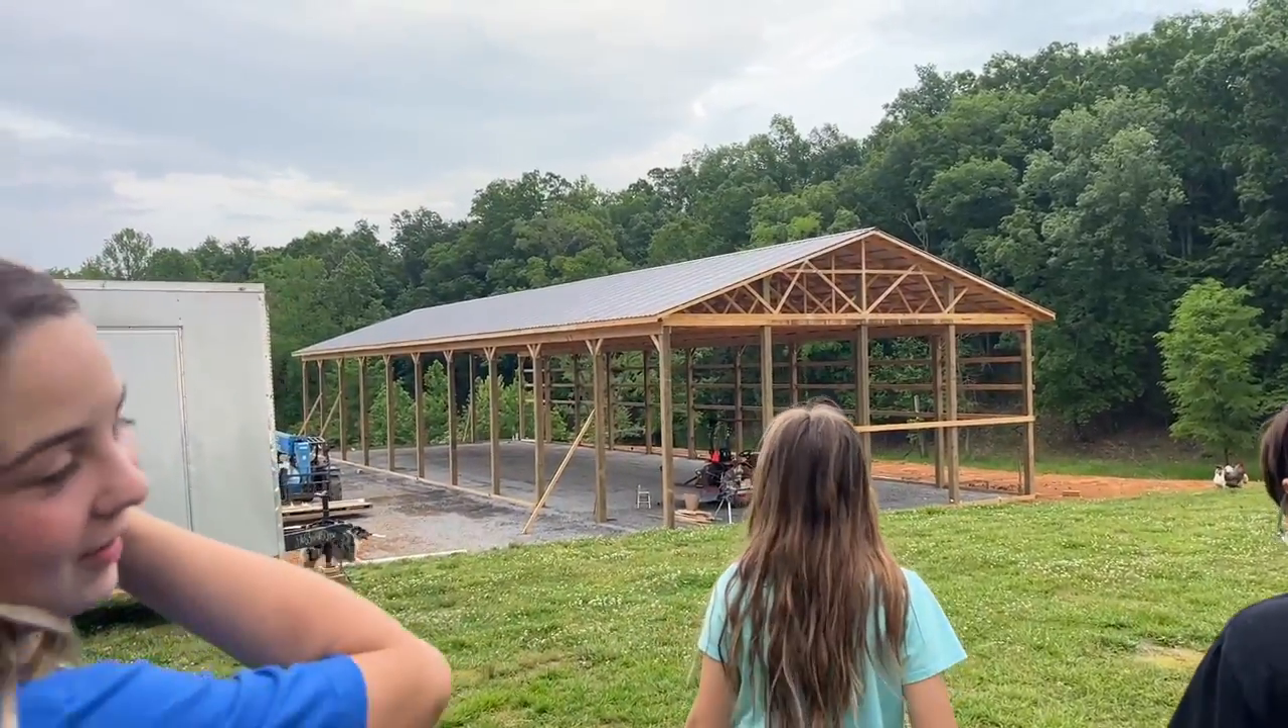Wow the whole roof's on now guys very exciting.